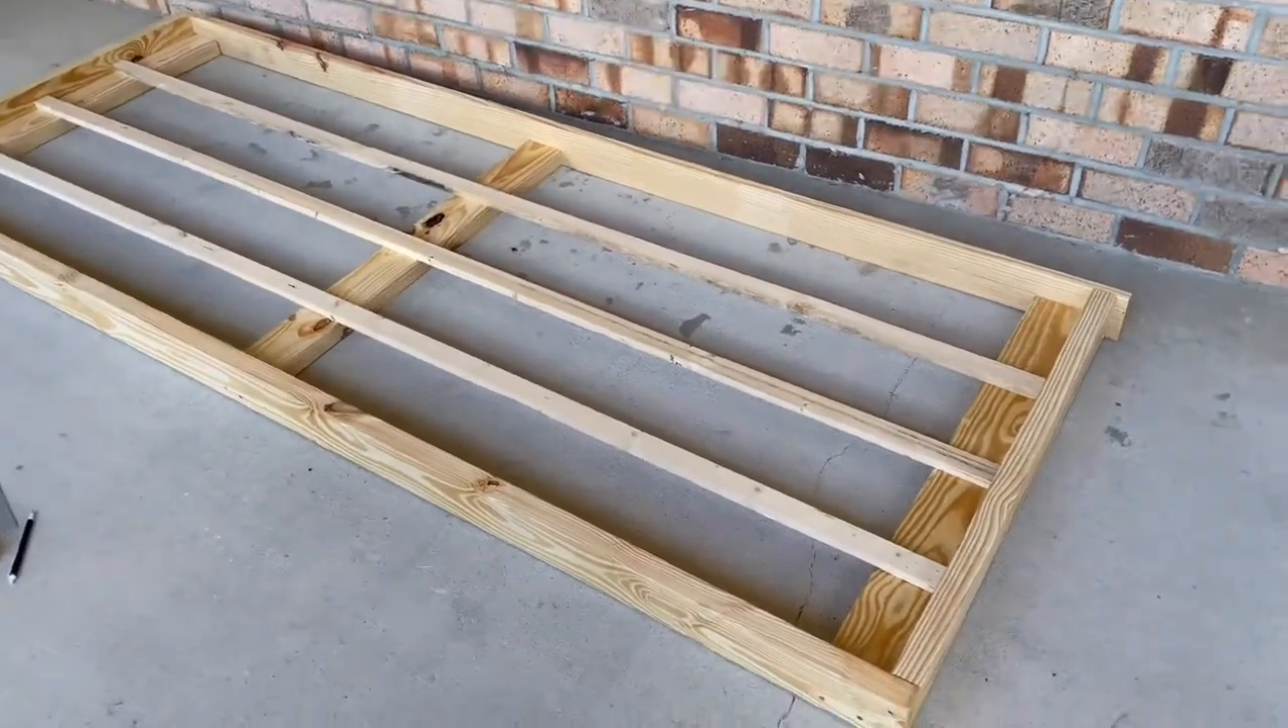Voila! There's our rail put together.